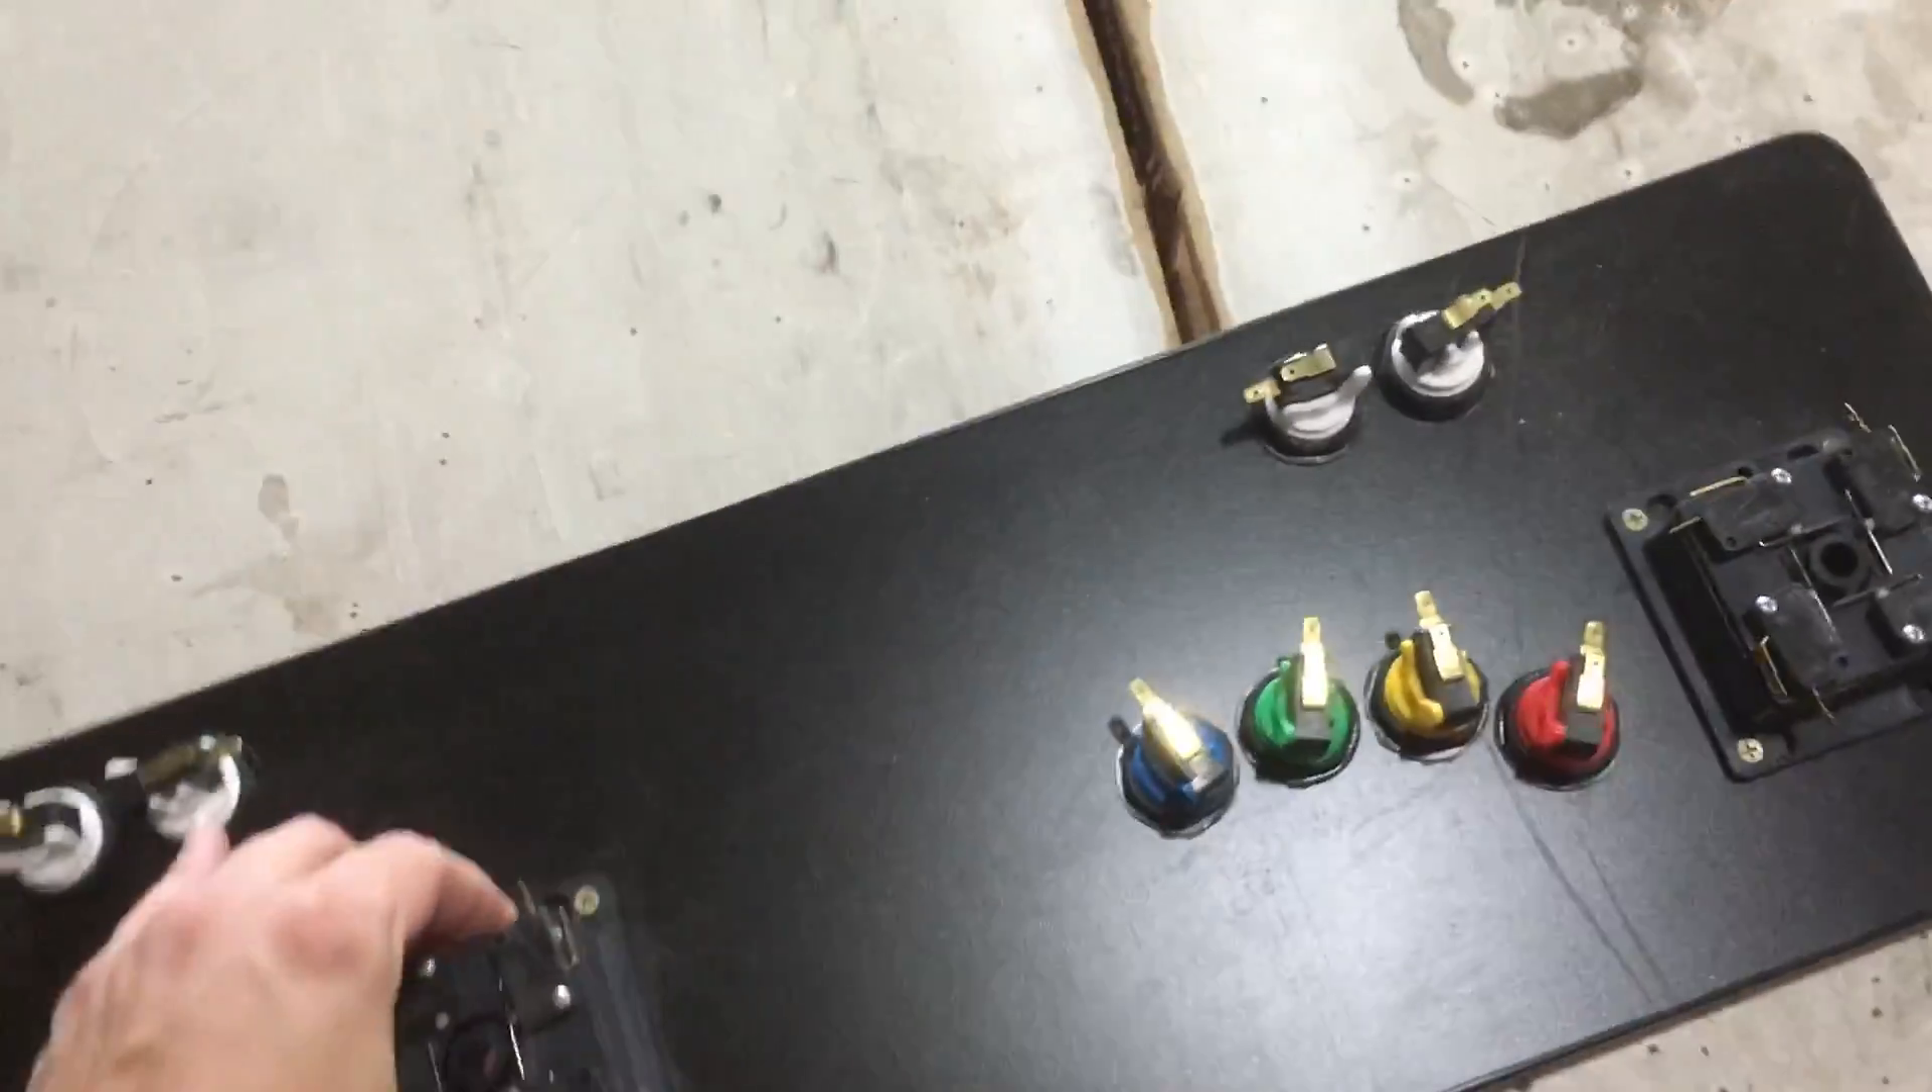E aí pessoal, botões instalados, aqui não tem mistério, né, já deixei aí com as micros, que bonitinho, os componentes.